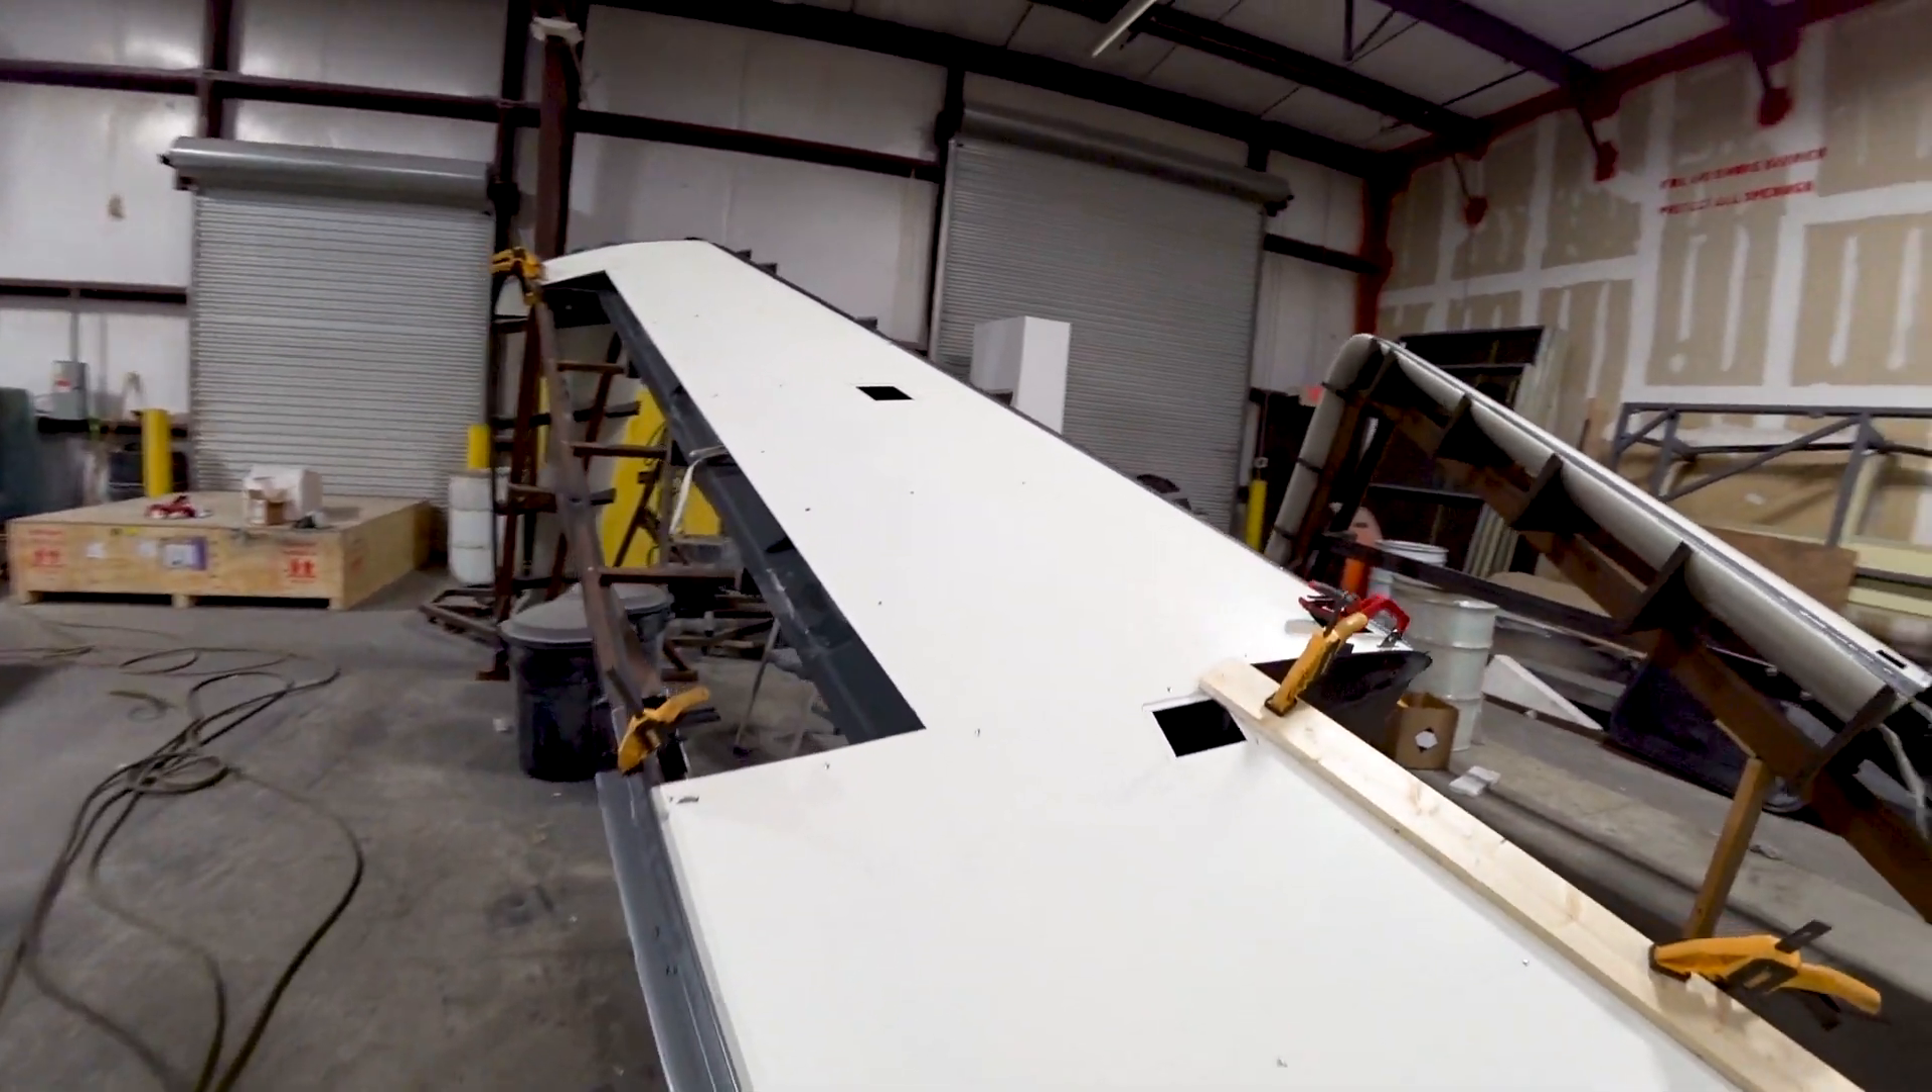They got that skin bonded on now and clamped in place.